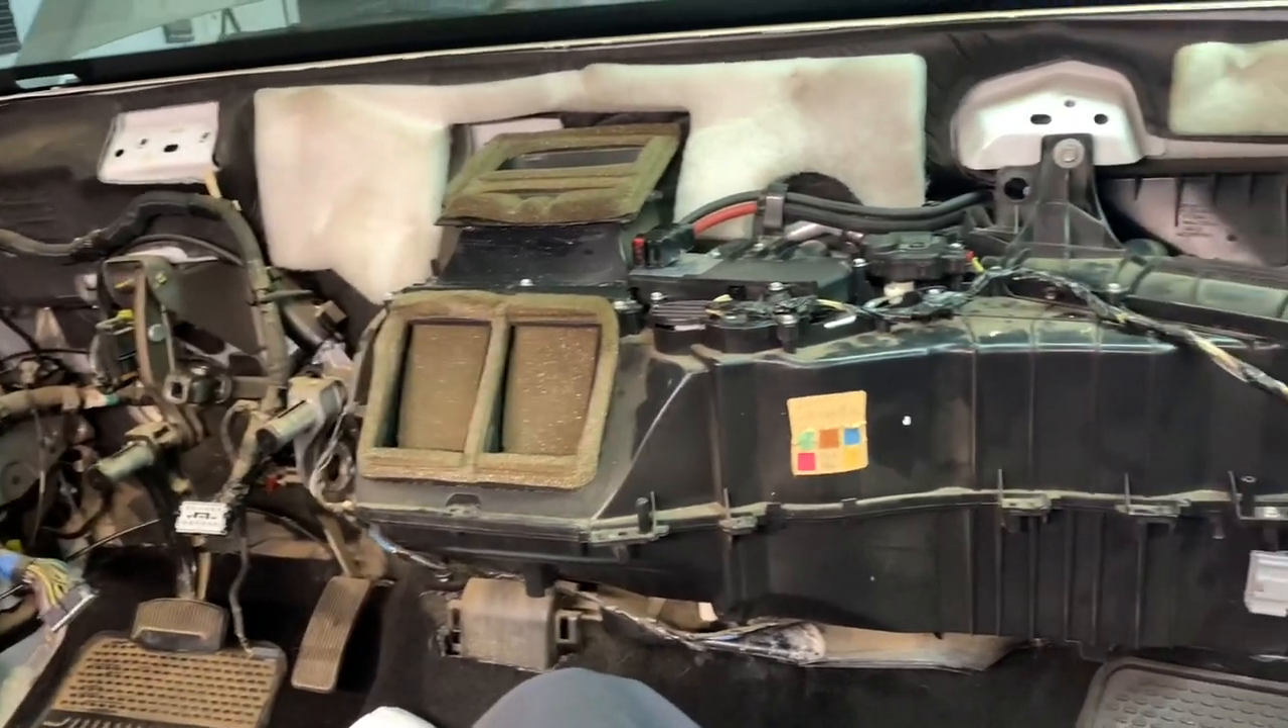We are all back together on the HVAC box.